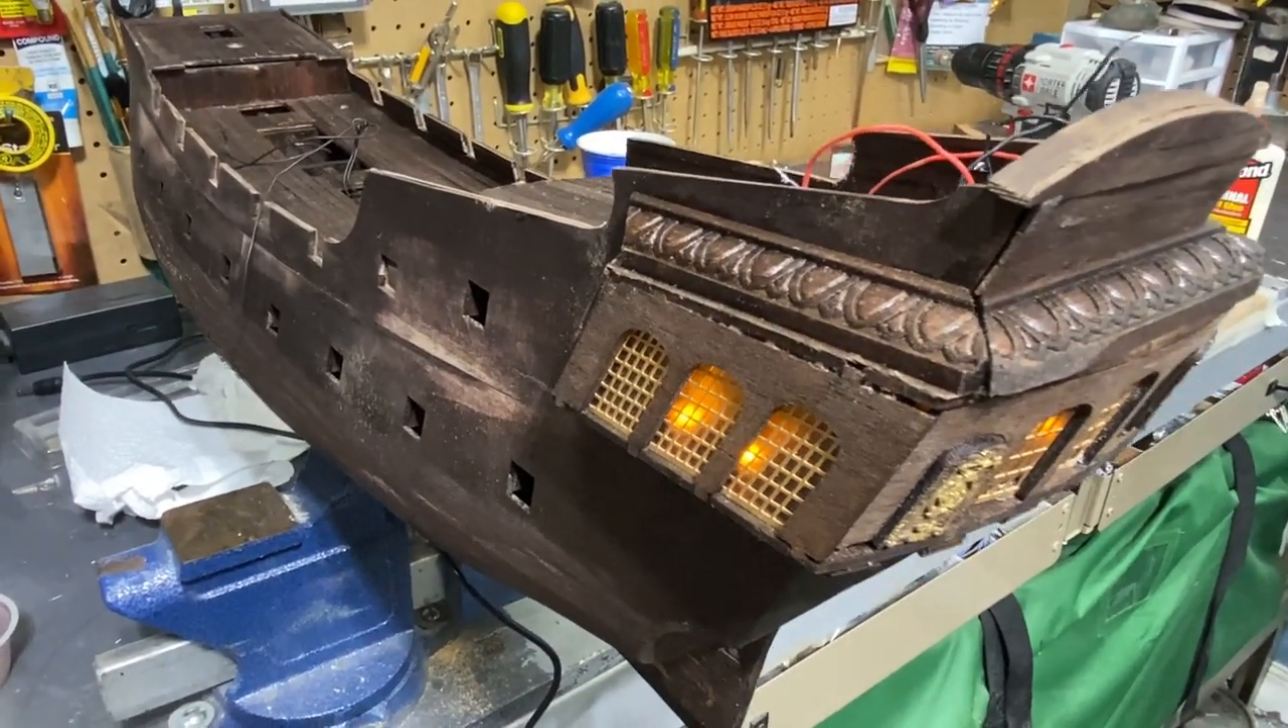So you can see the decorative trim piece that I put on instead of just a plain sanded off piece.